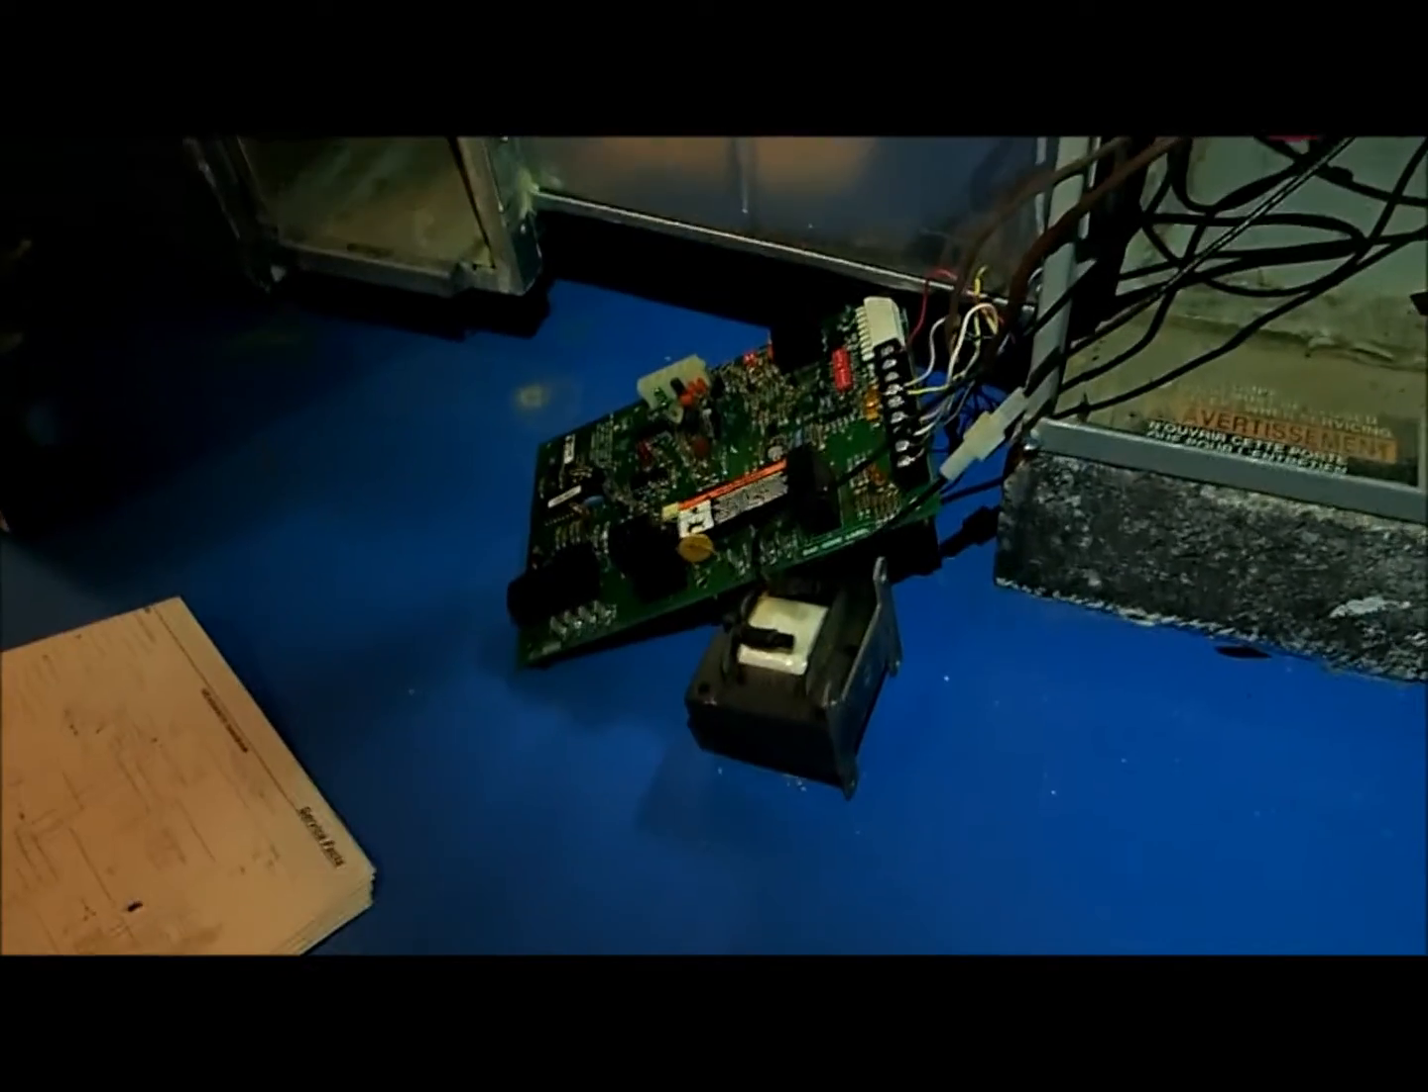So I've taken off the transformer and the main board.